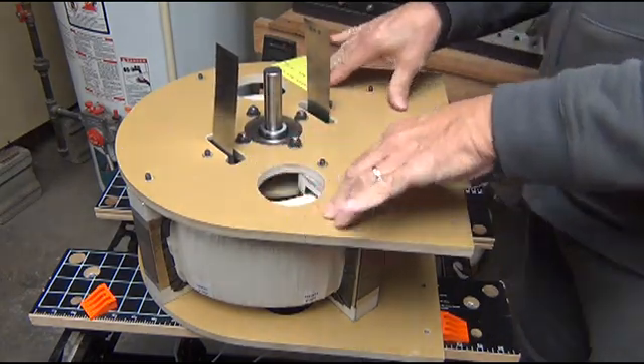We're going to put the other end plate on and line up the slots where the, where the flanges or the shims are. Okay, that goes in place nicely.